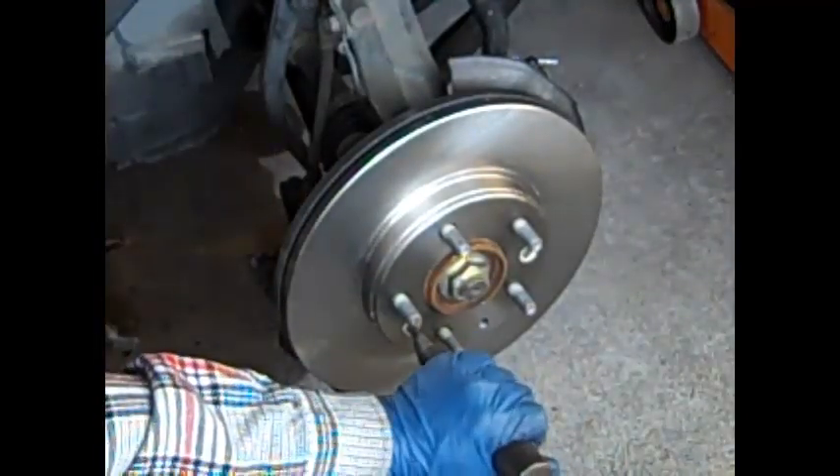I've slipped the new rotor on. They just slip right up there.